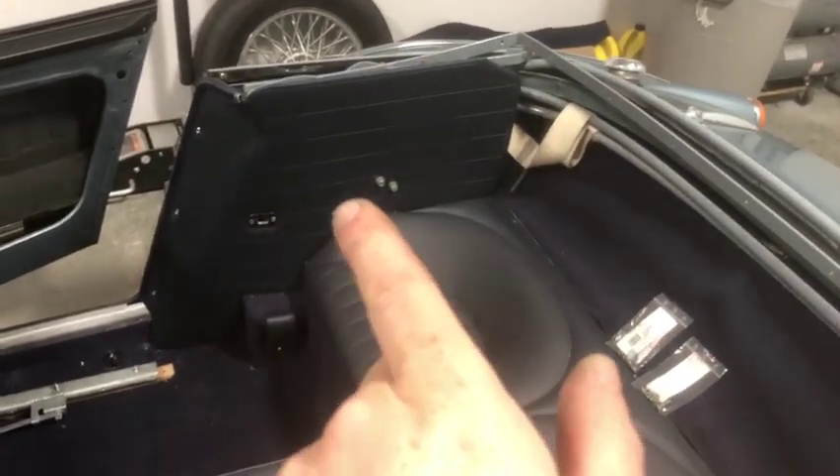Okay so rolling right along here as you can see I've got the rear quarter panels now installed.